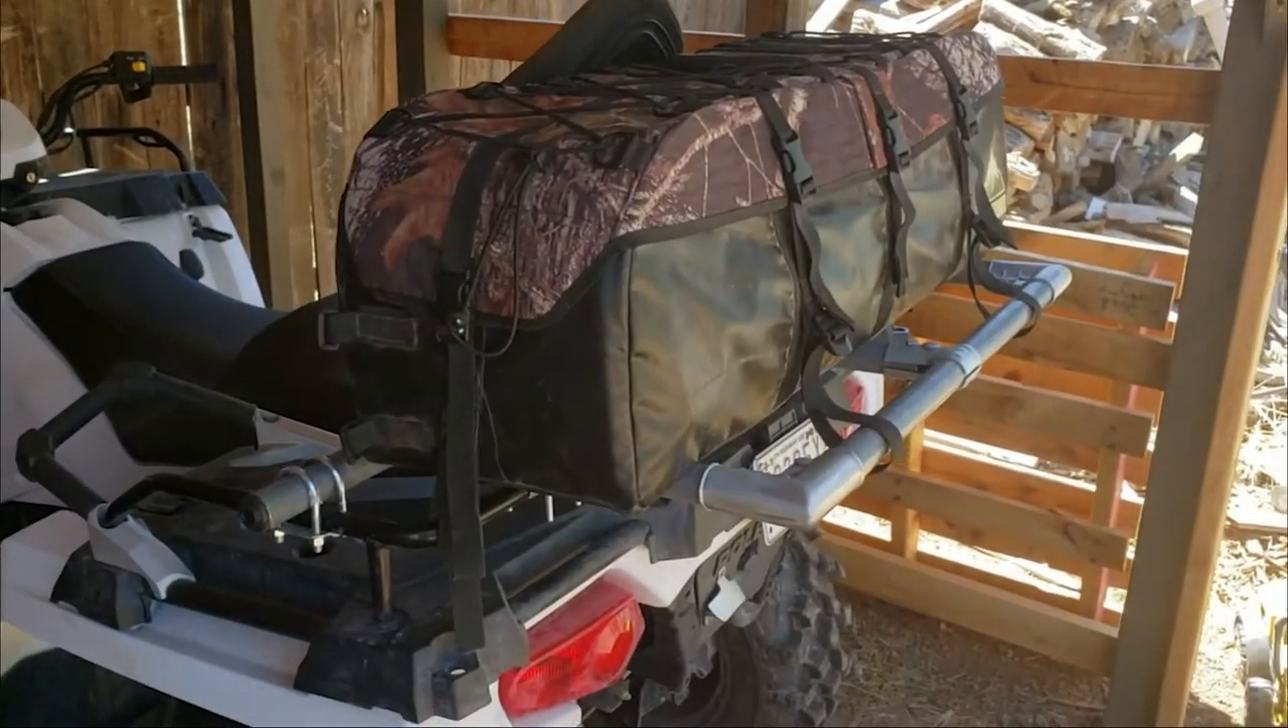Here I've got the rack on.